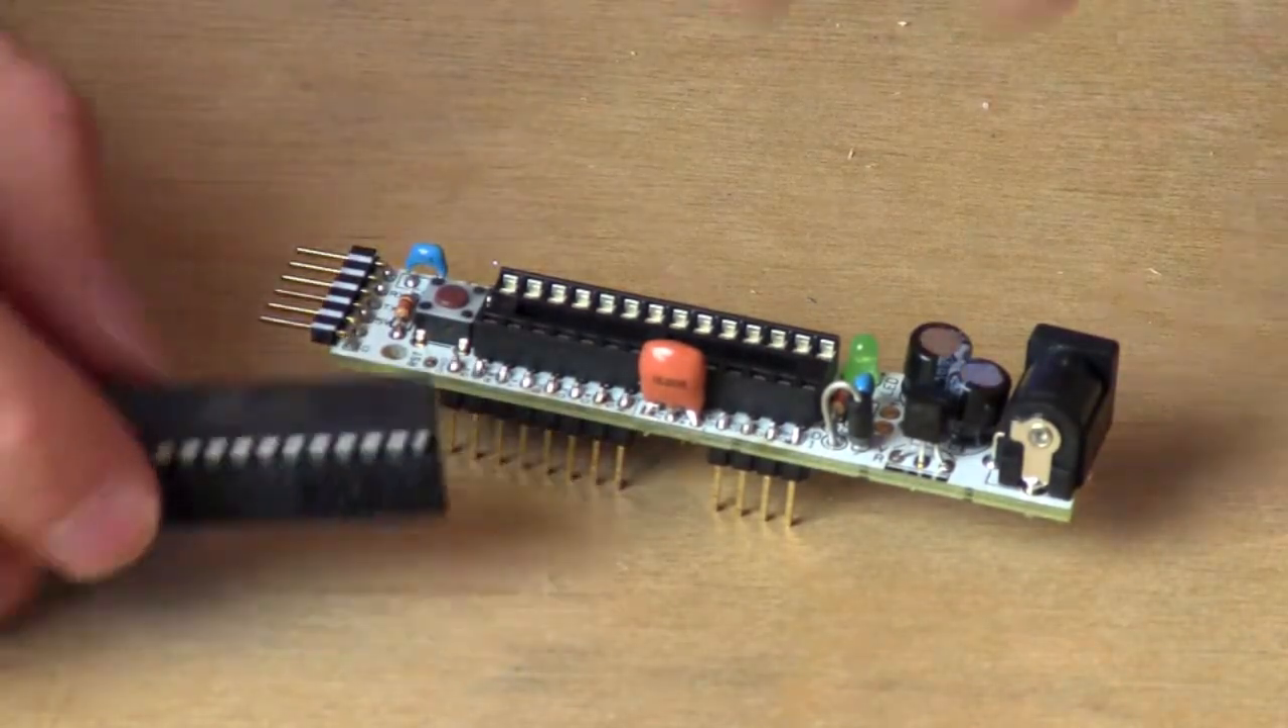Done and done. The last thing we need to do is insert the processor.